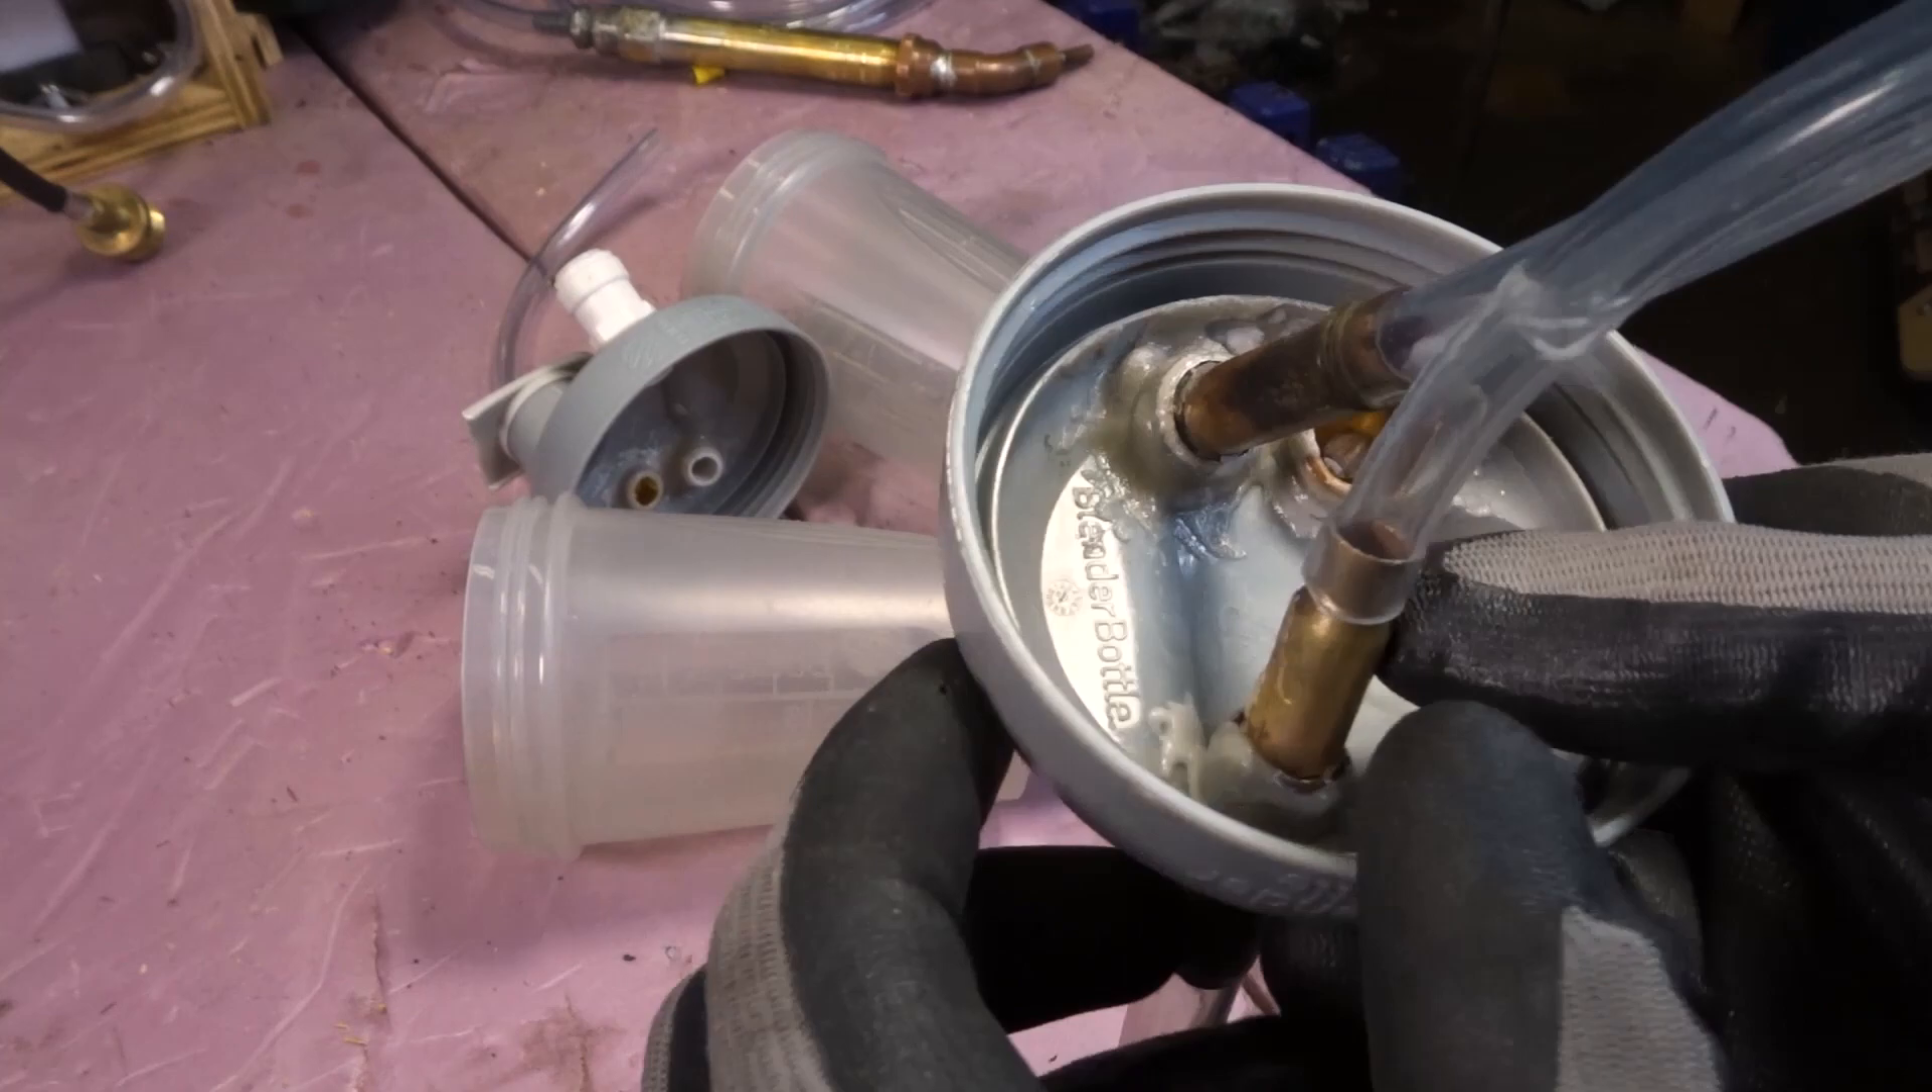And the tubing just fits right on top of the casing.